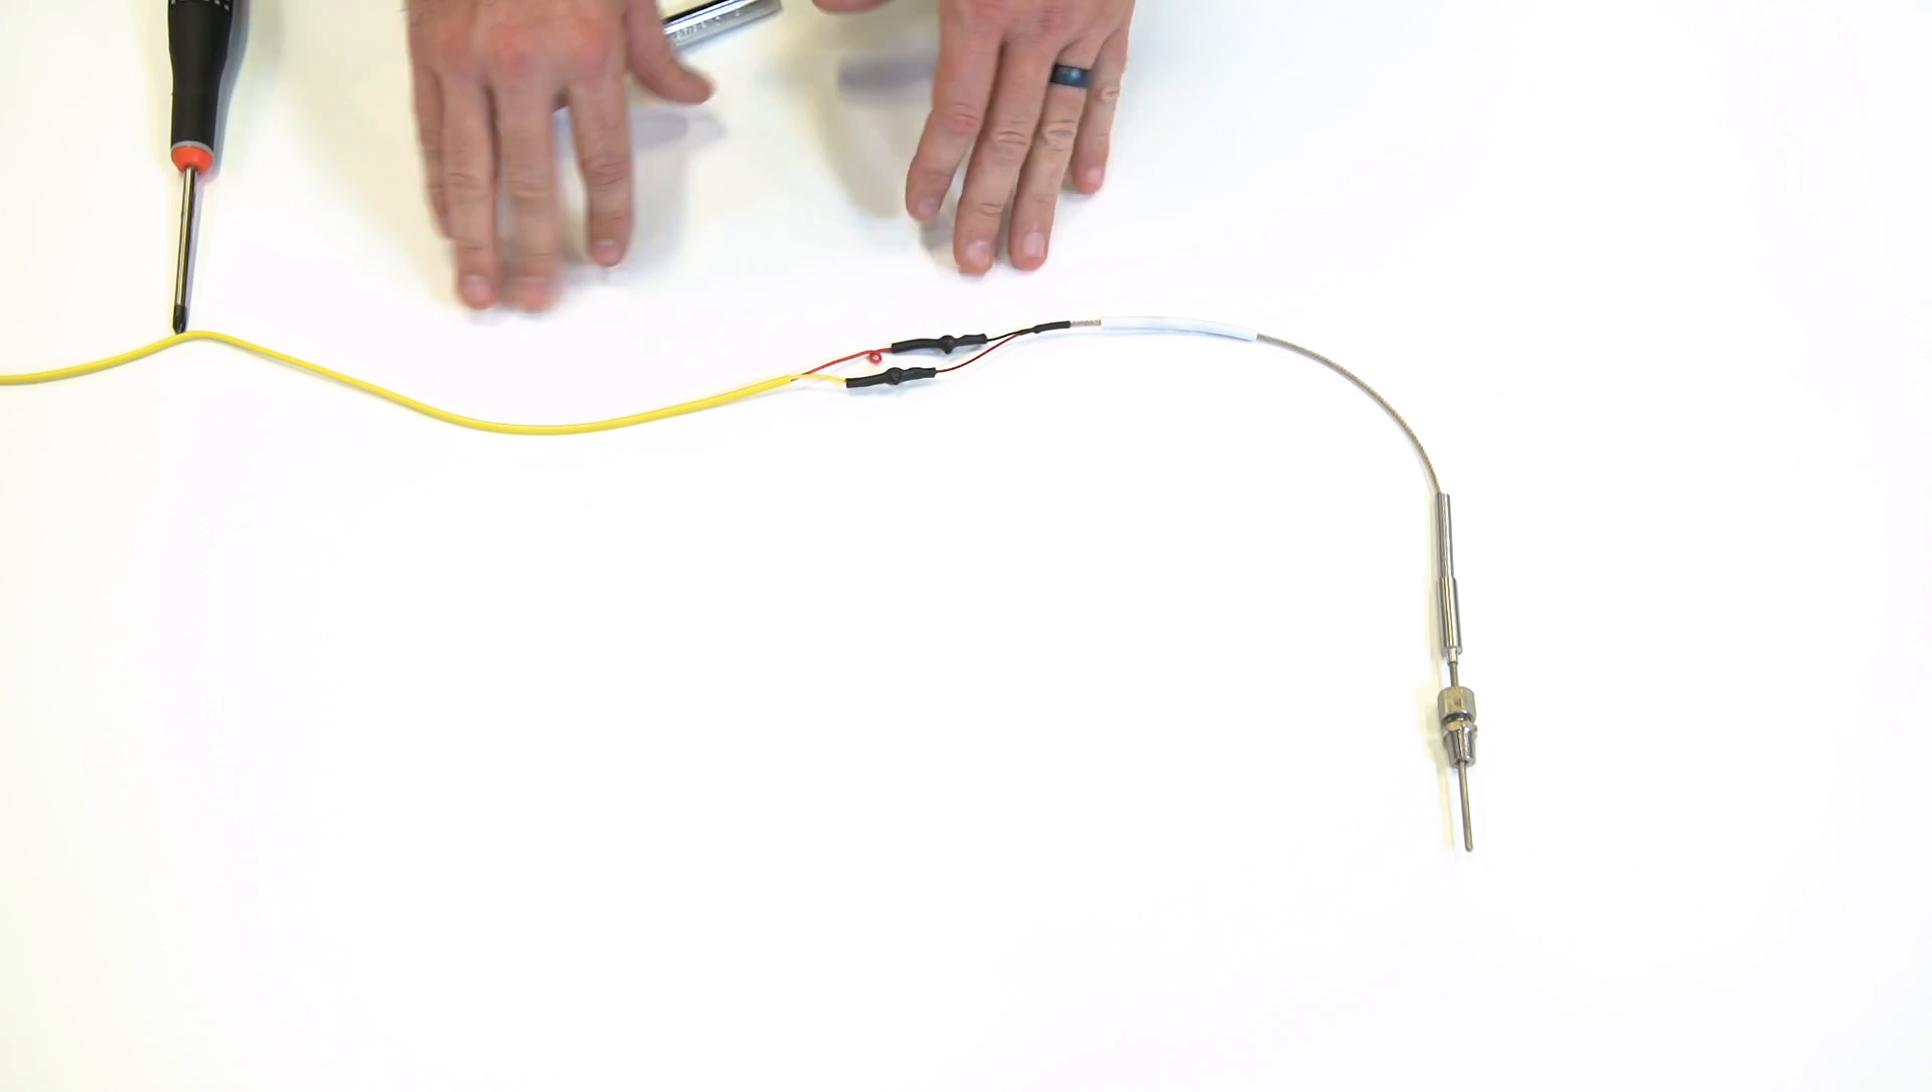And again, if you have a heat gun, hair dryer, you can use those as well to shrink the shrink tubing. So now we've got our extension harness connected to our sensor.